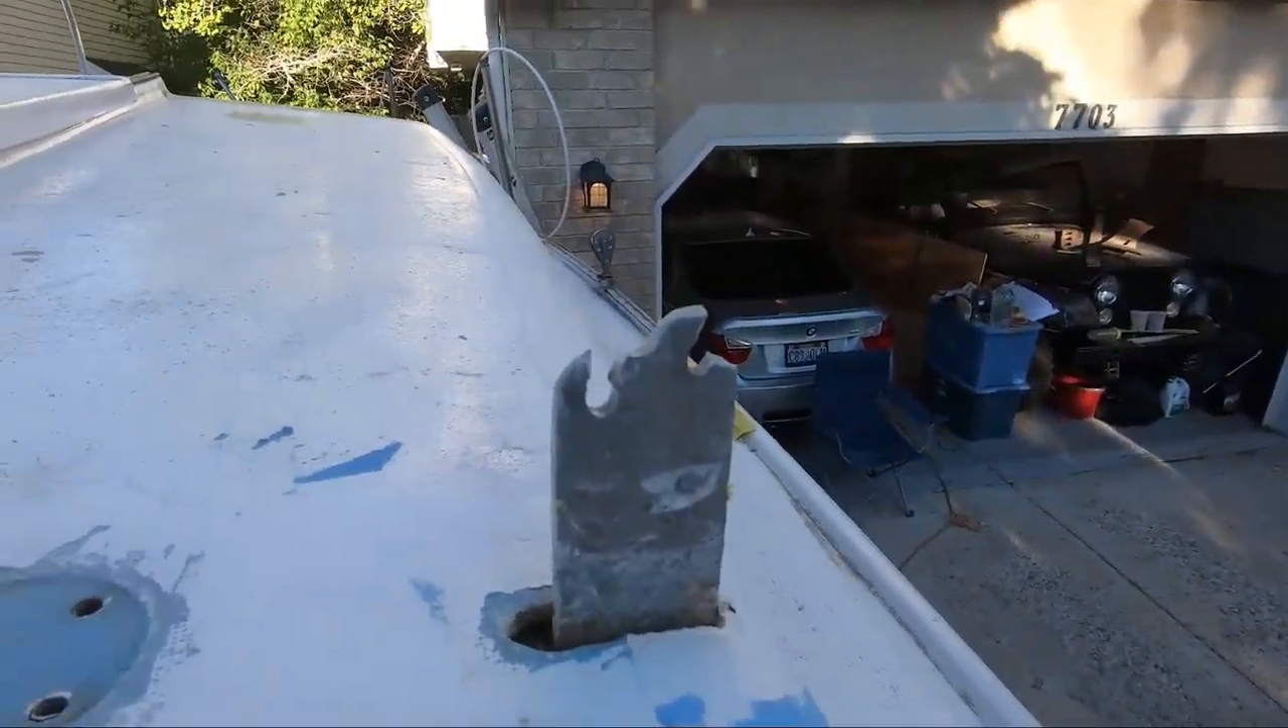You'll notice my nemesis chain plate still in there.